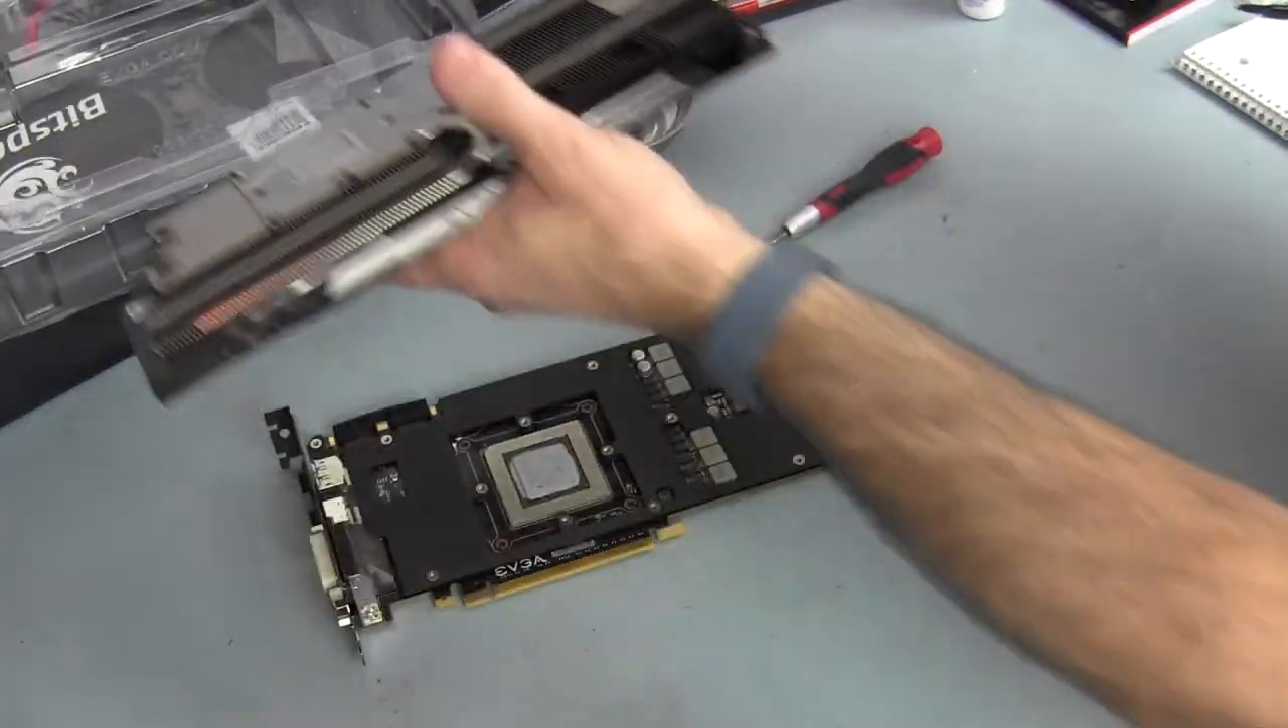So i've got one part of the cooler removed.